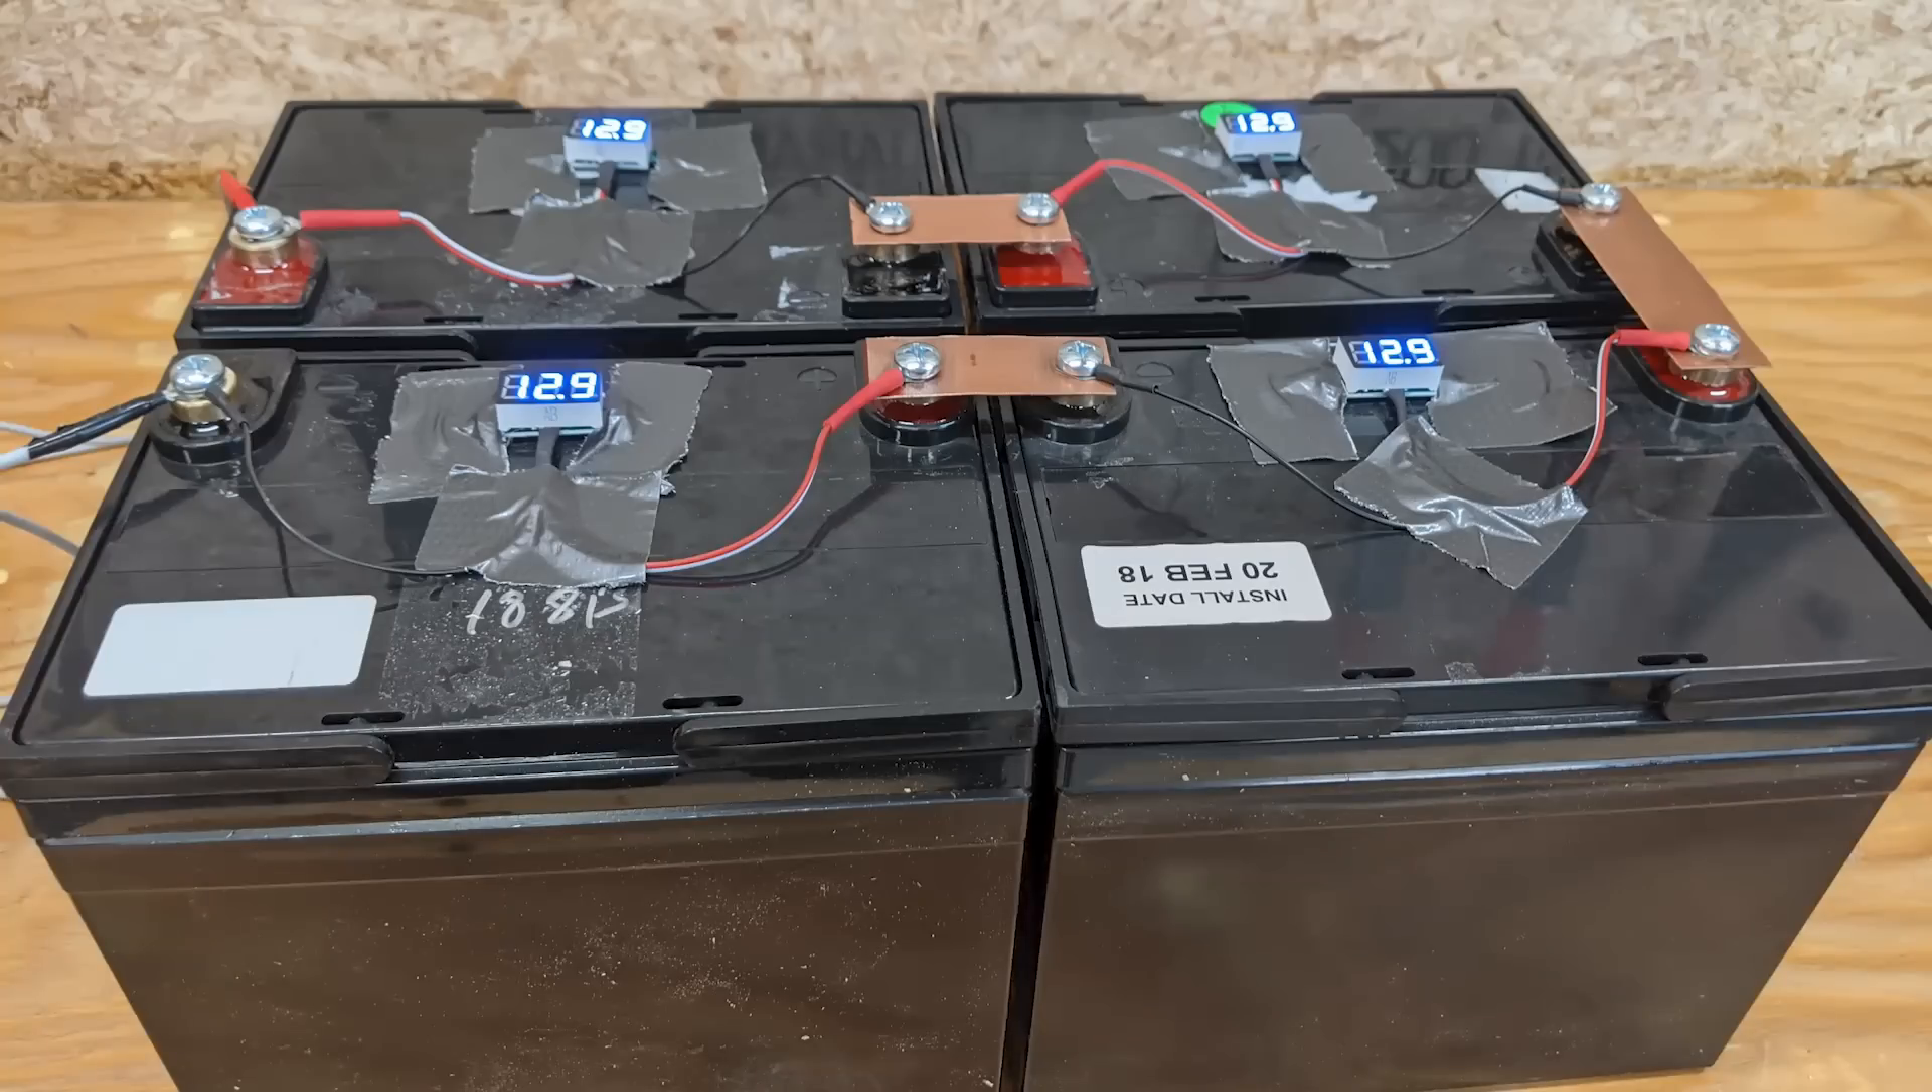I now have all four batteries arranged in series for a 48 volt arrangement.